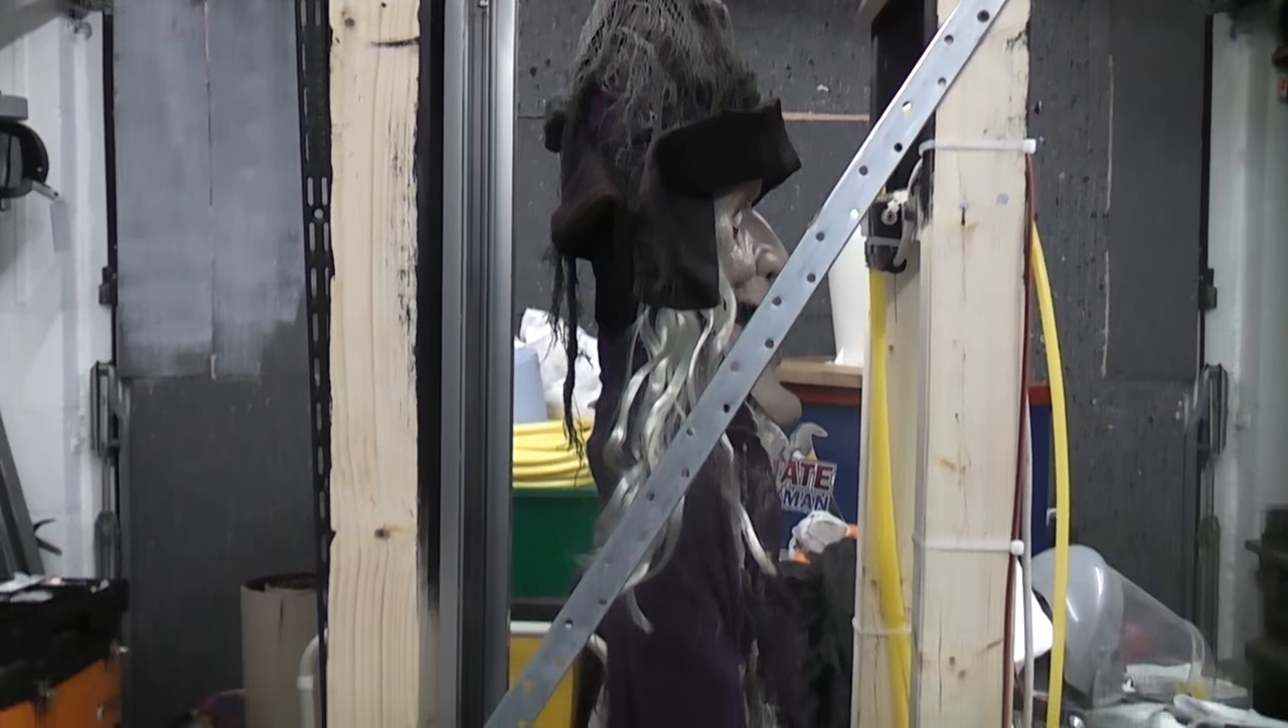So I've now put a steel brace in.